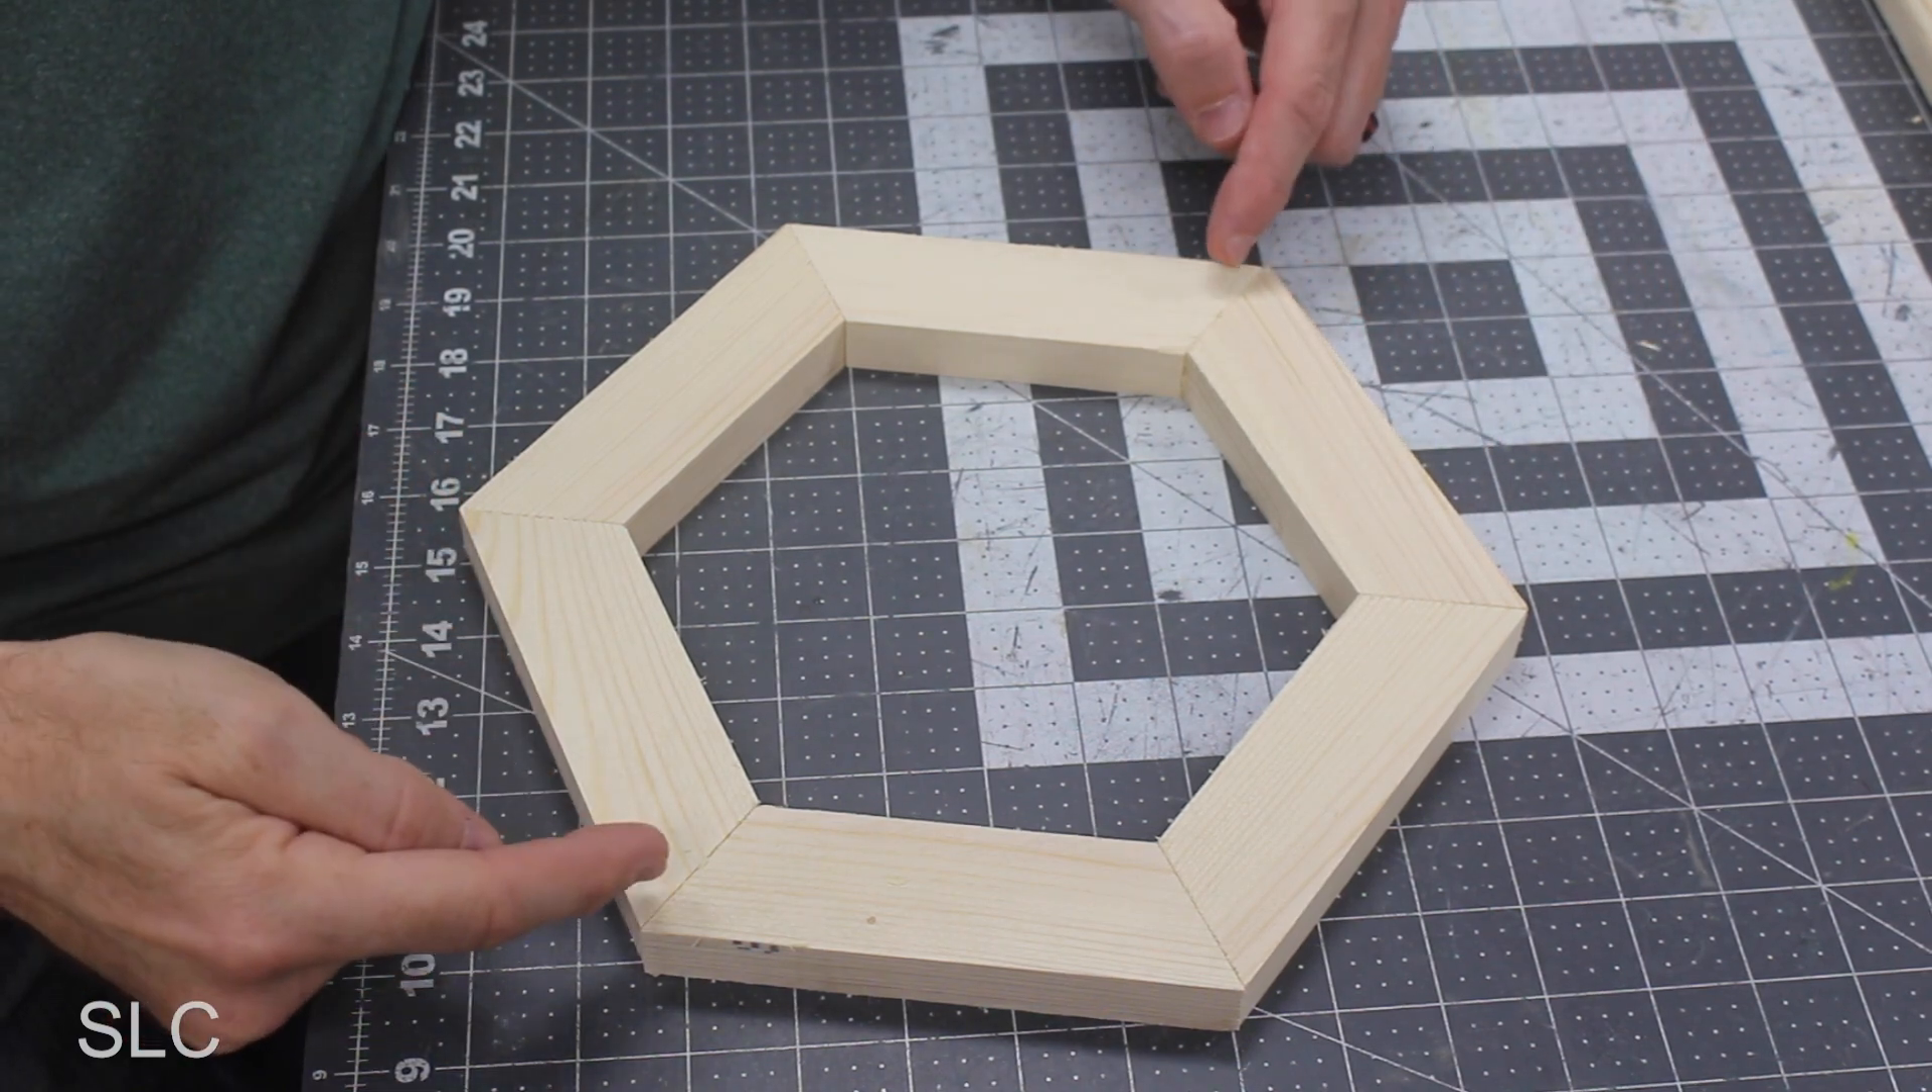I've taken 6 of the pieces and I've lined them up end to end and as you can tell there's very minimal if any gap in between them.